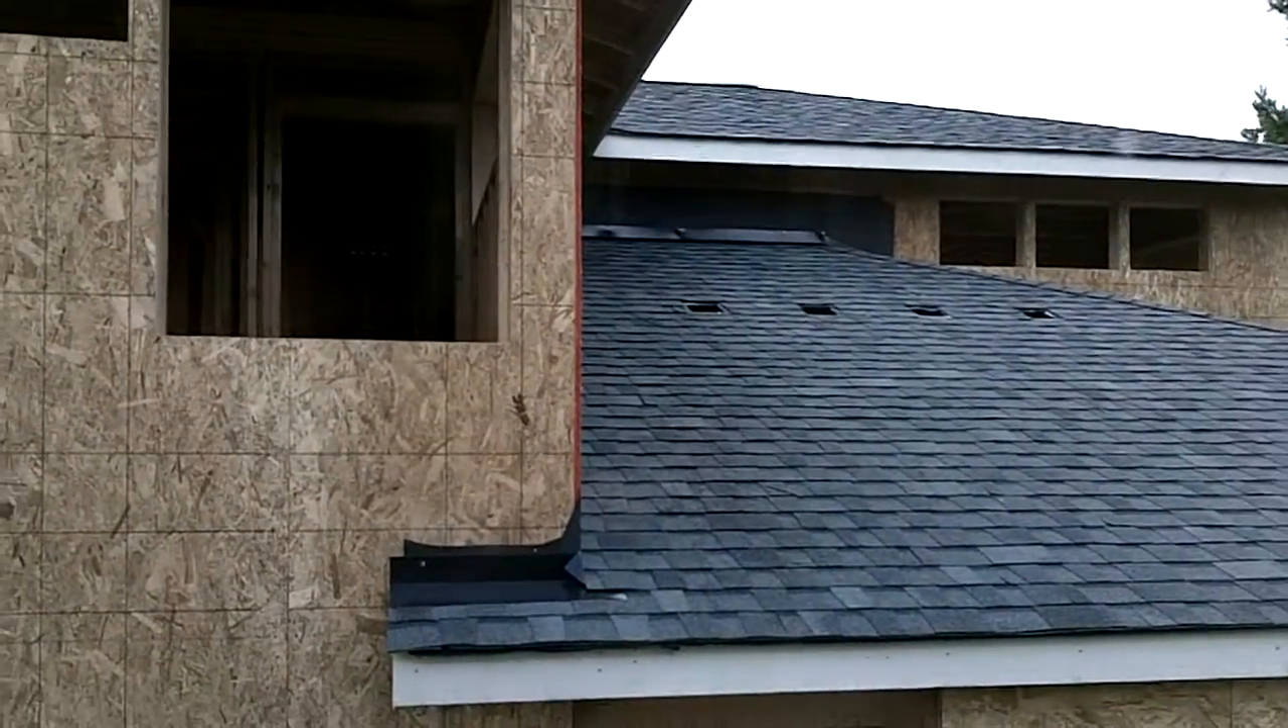Well it's Friday December 23rd and main roof of the house is done in terms of the shingles I still have to put the vents in but the shingle workers have completed.